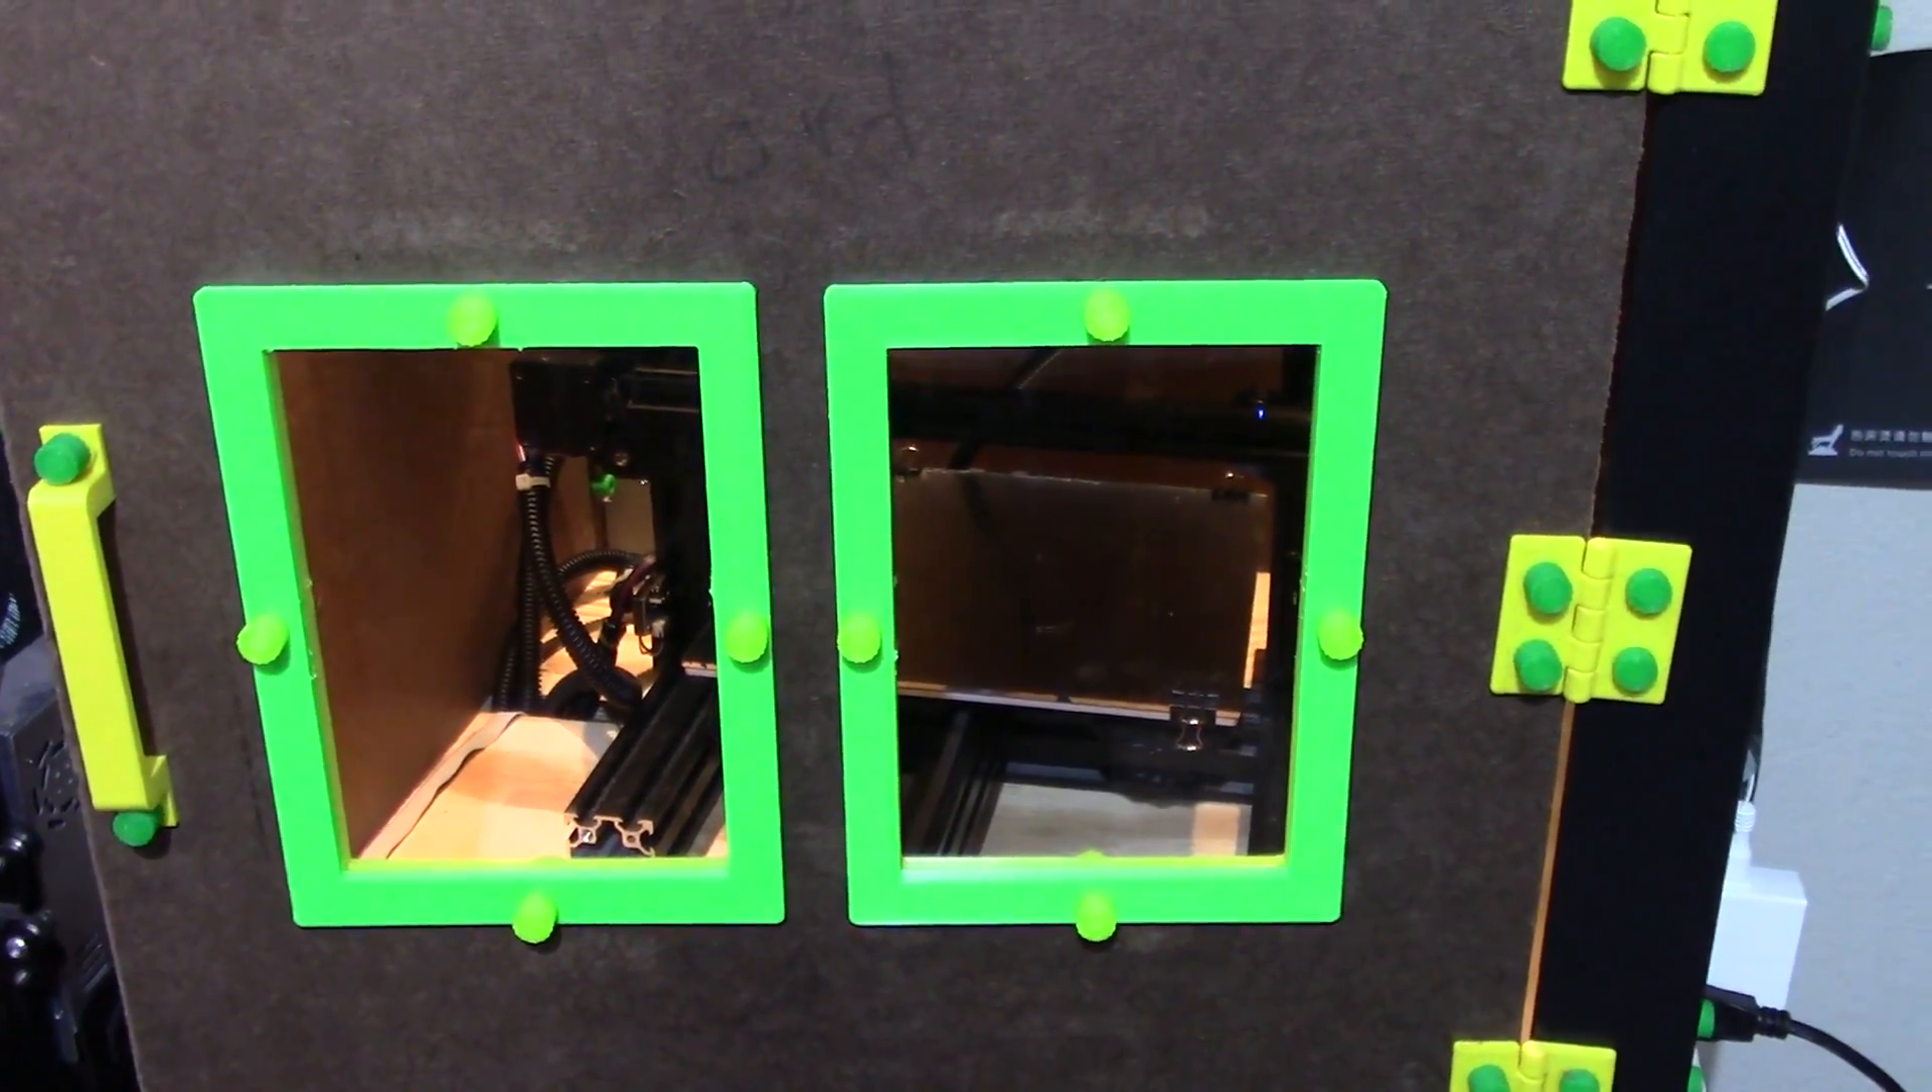And now you just notice on the front, I cut the square holes and I put the 5x7 plexiglass panels in.